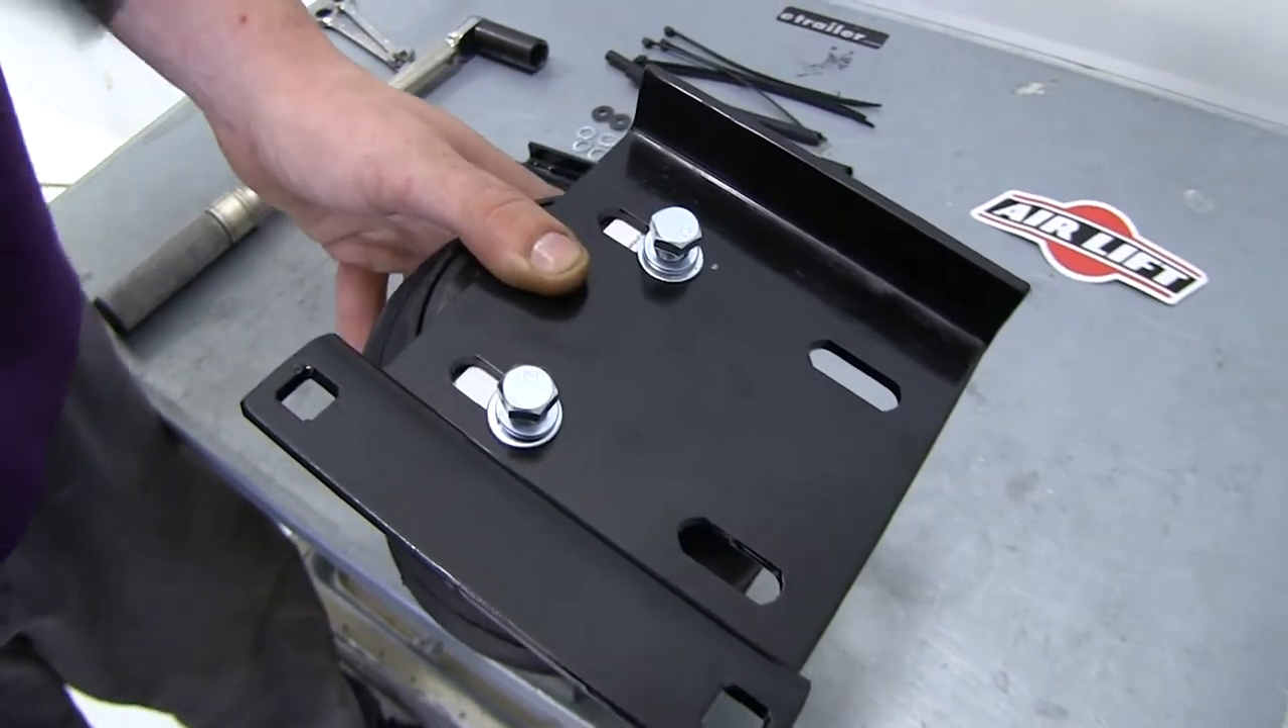So we've got our bolts all the way up against the inside of the slots.